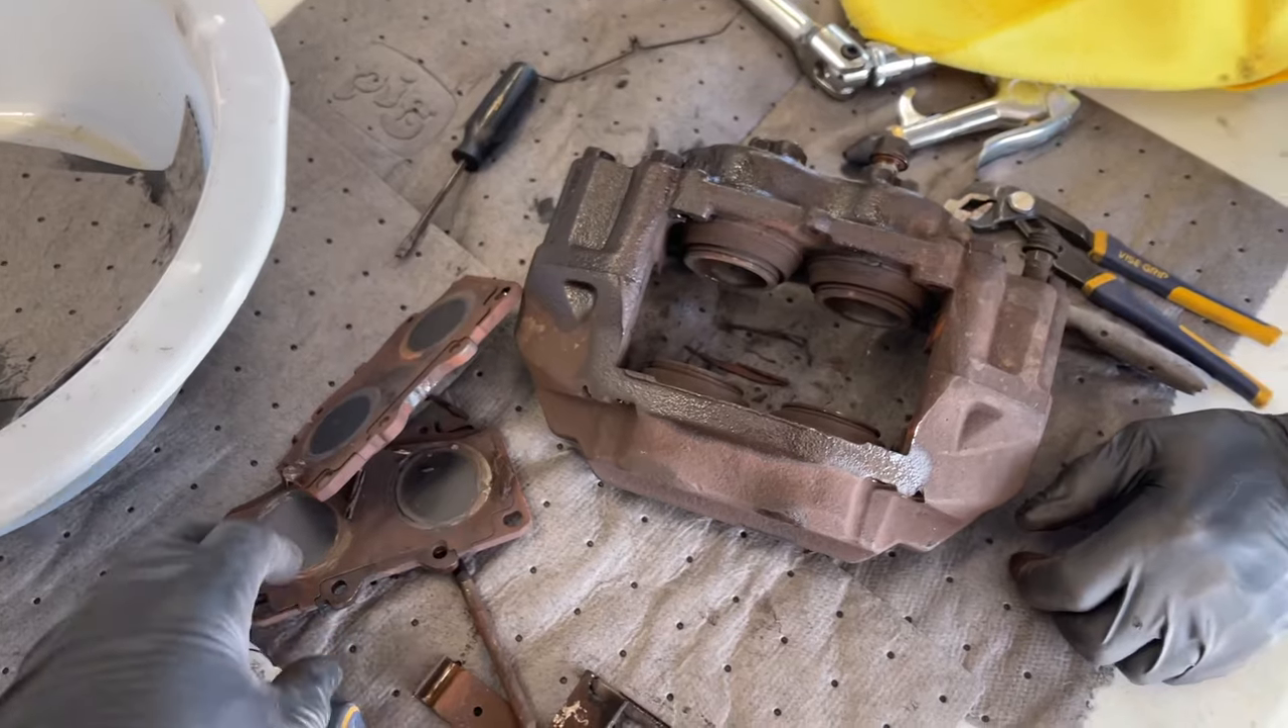And then now we have both of our pads out.